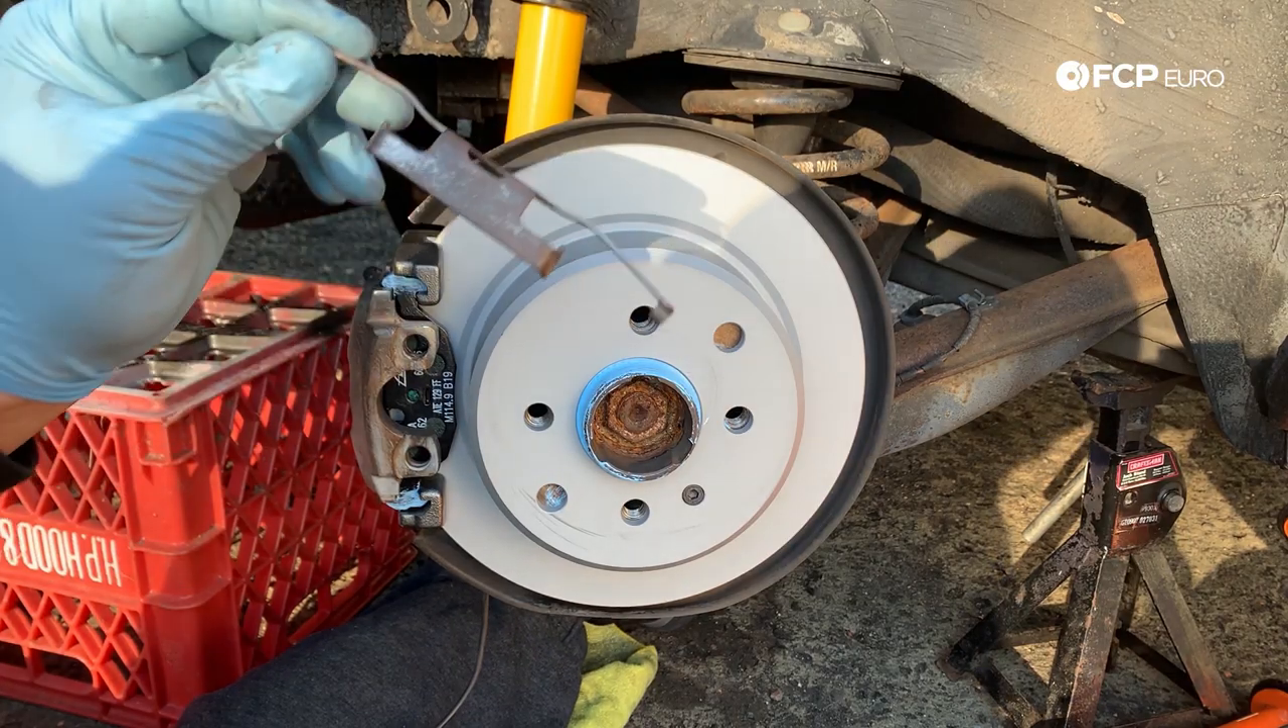Now all that's left to do is put on the anti-rattle clip.